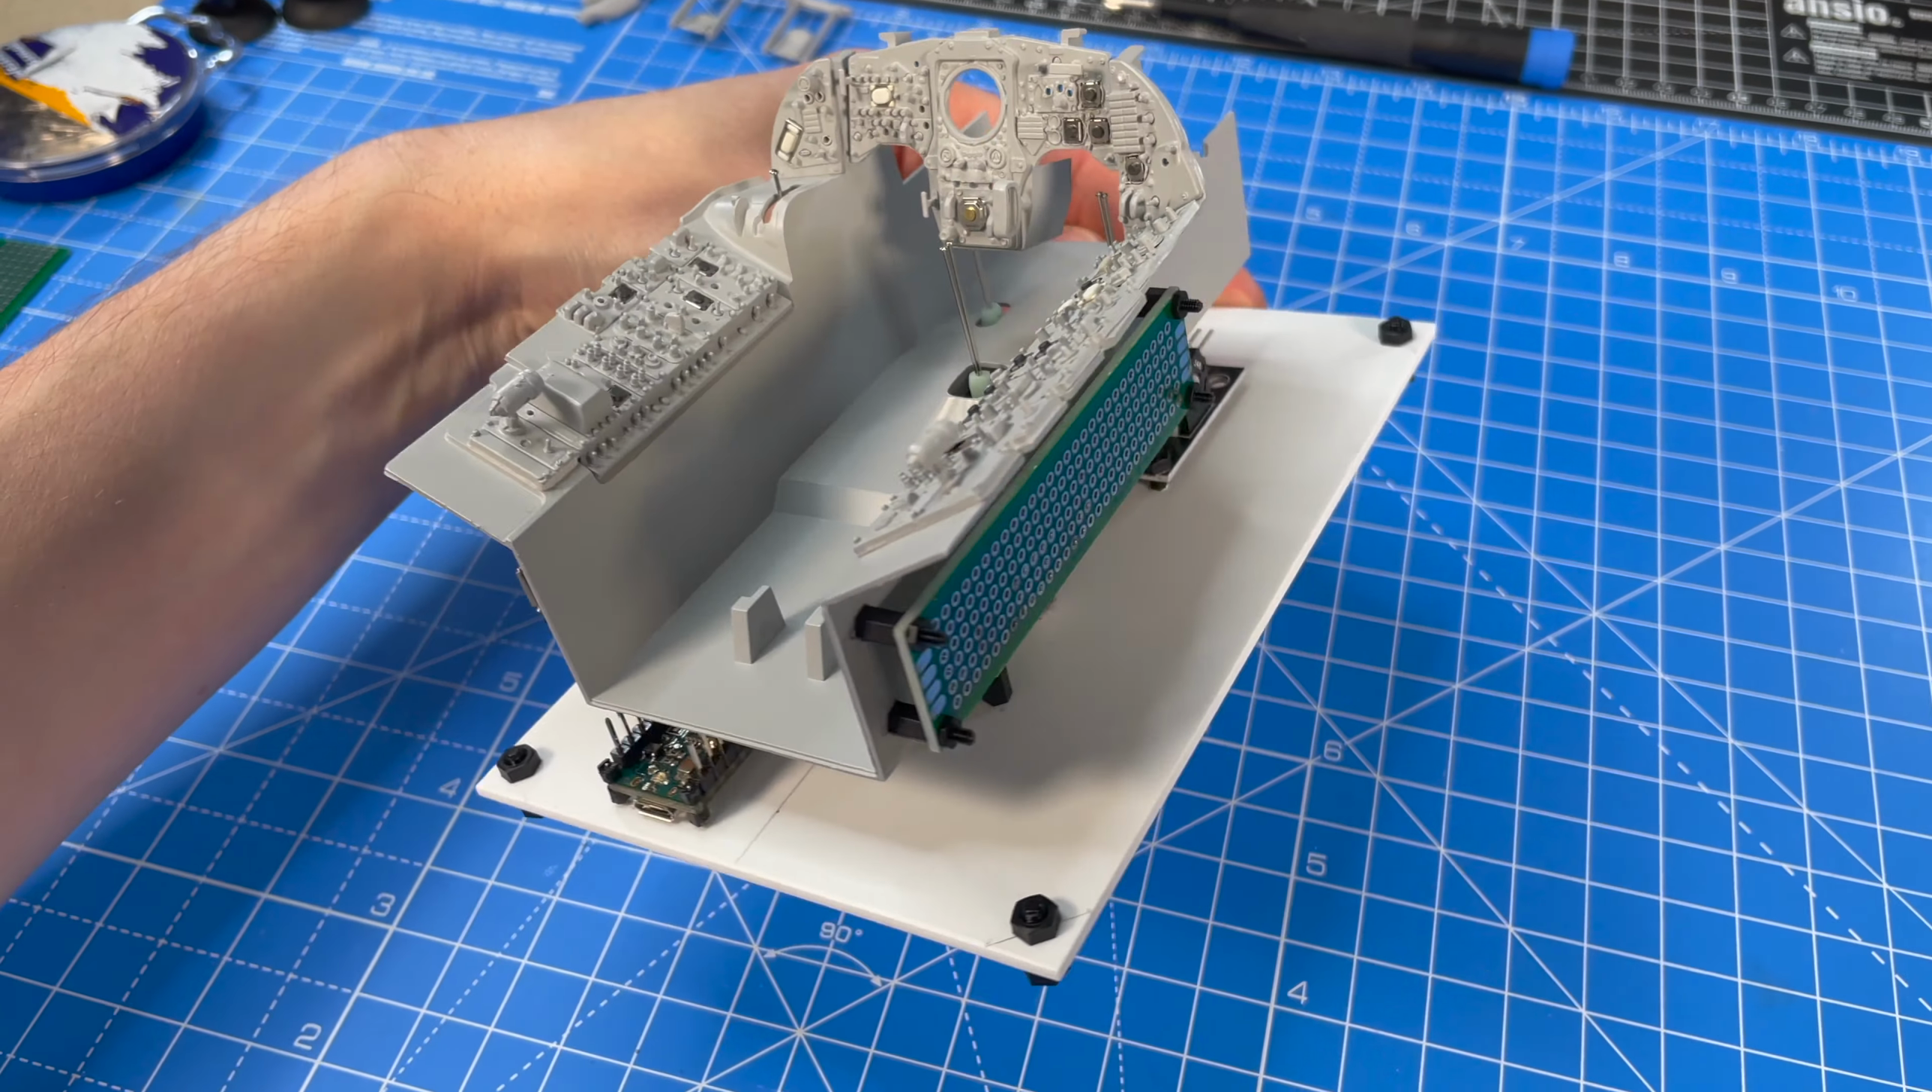Here's the entire thing now put together, and we can see on the other side there's an enormous circuit board that's going to hold our power rails.